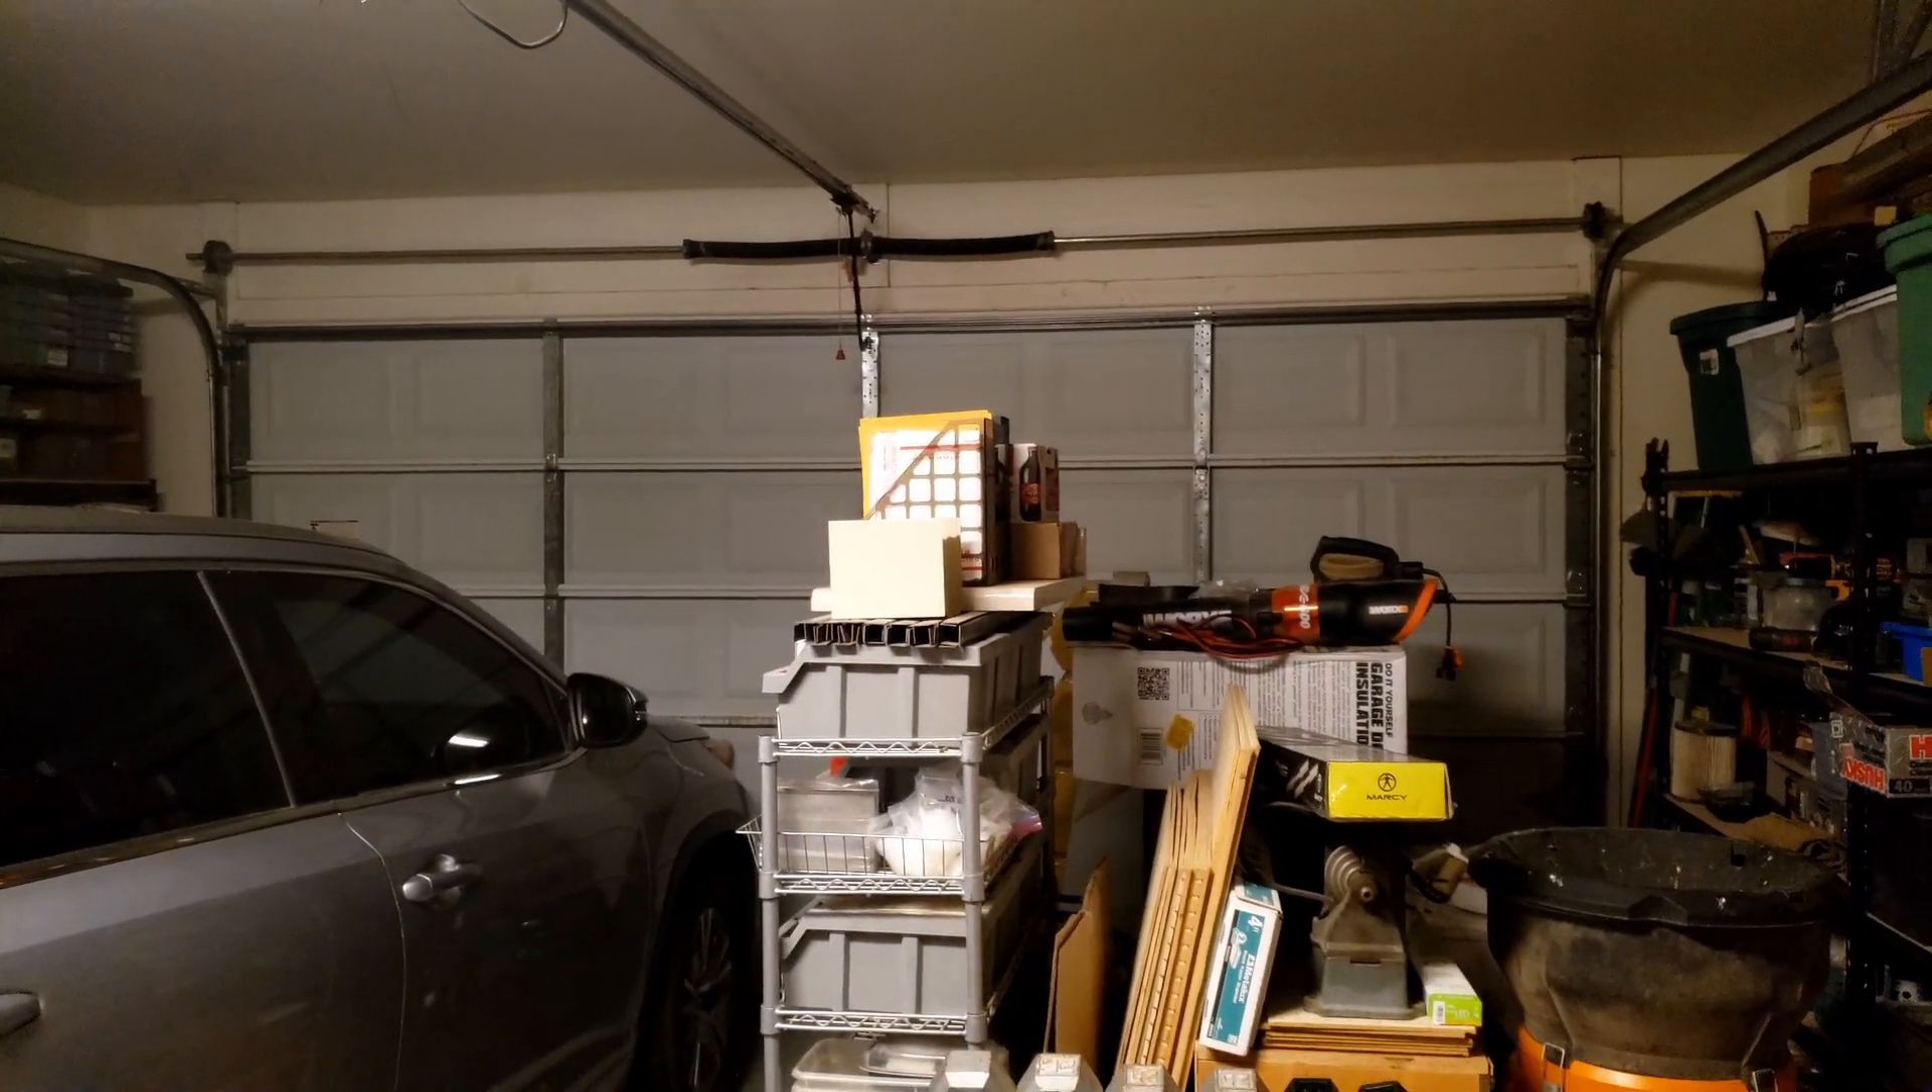I haven't got the garage door insulation kit up yet.